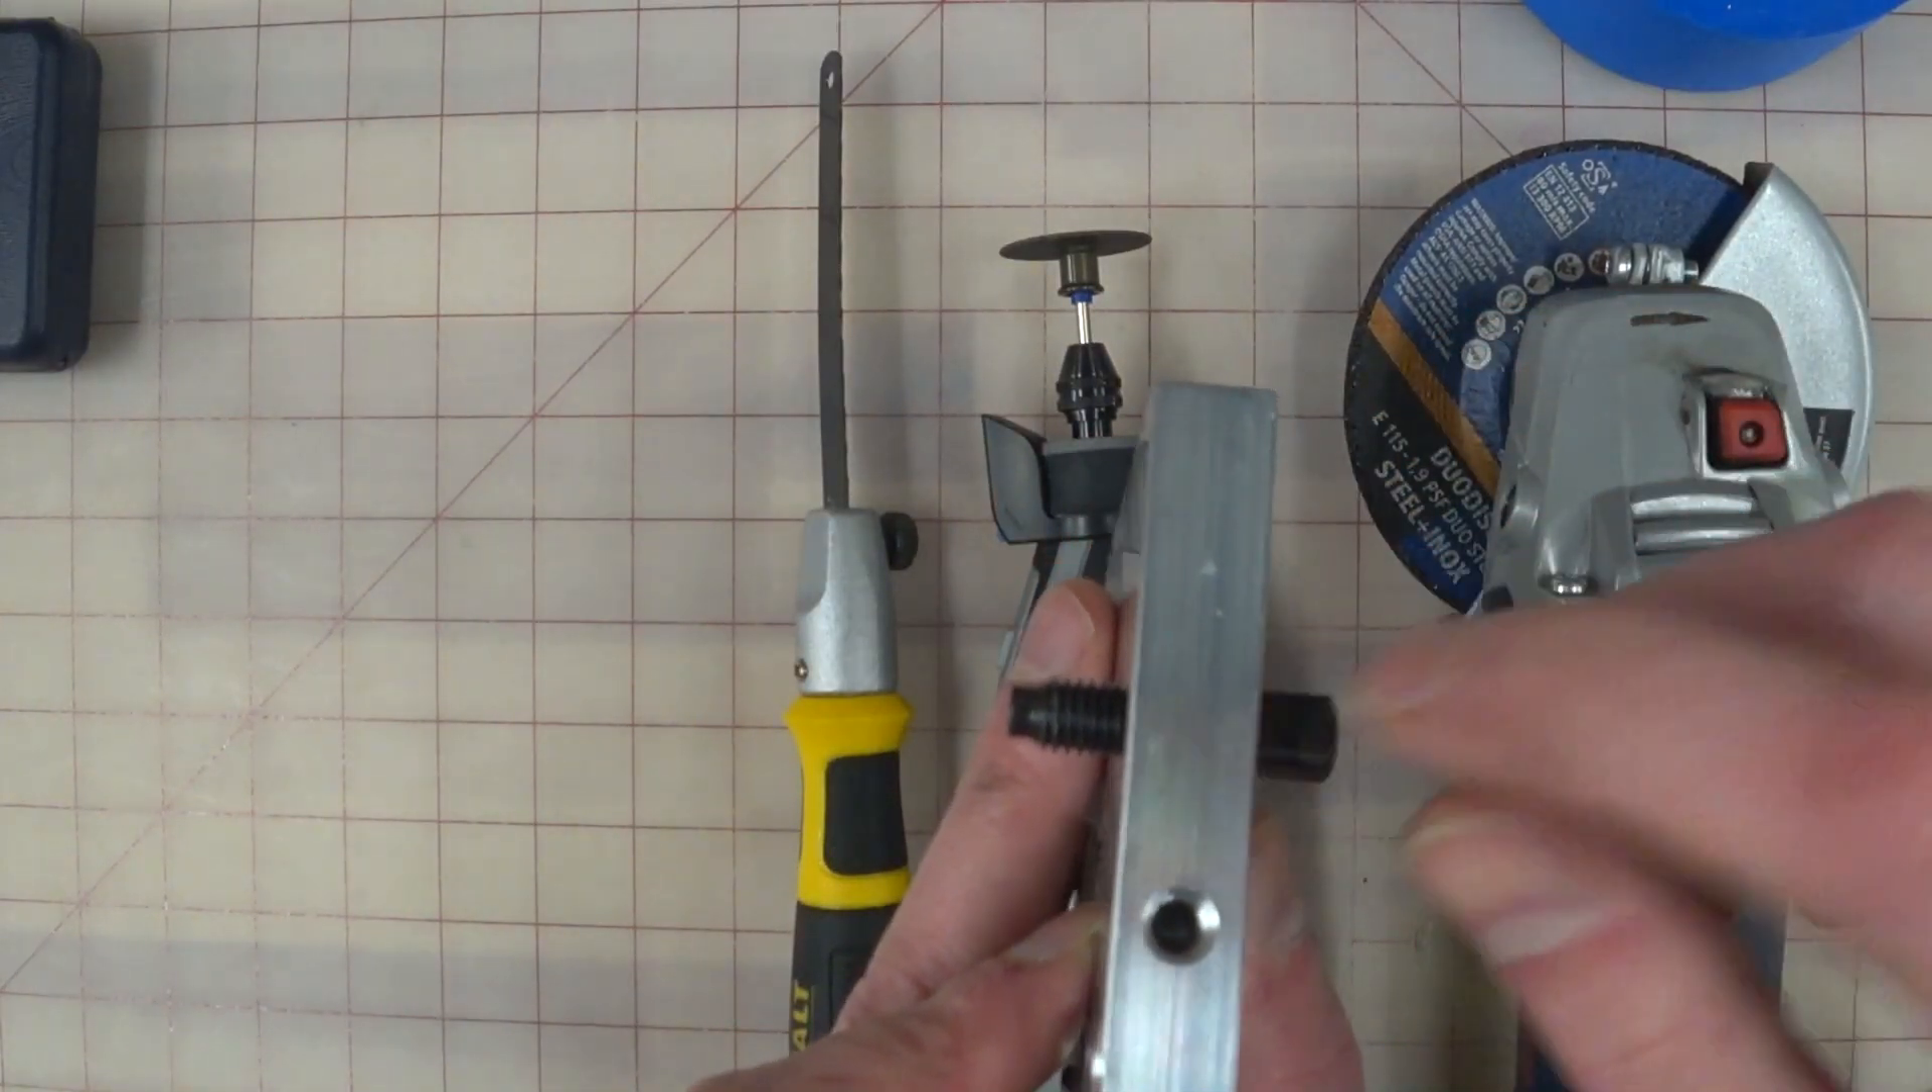So we got we got more bolt than we can use. You can see there's there's a fair bit of bolt sticking through there.